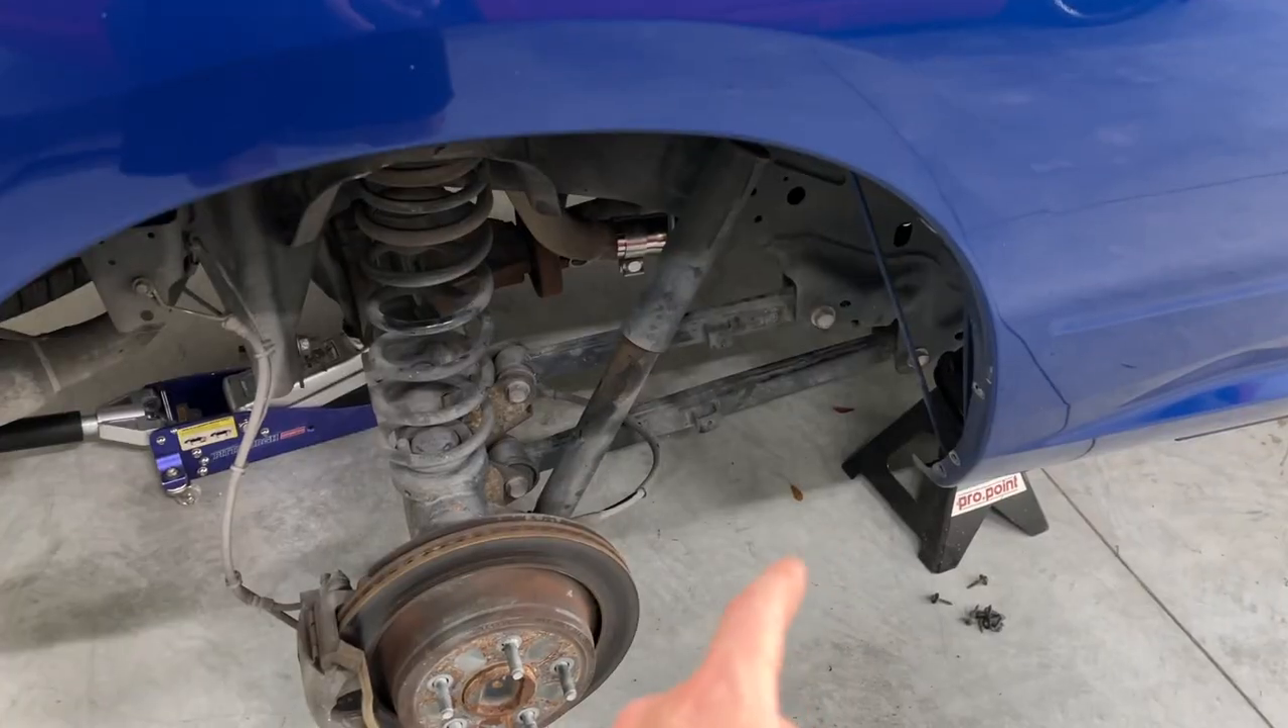We've already got the wheels off we've already got the vehicle on jack stands and the fender liners are removed.